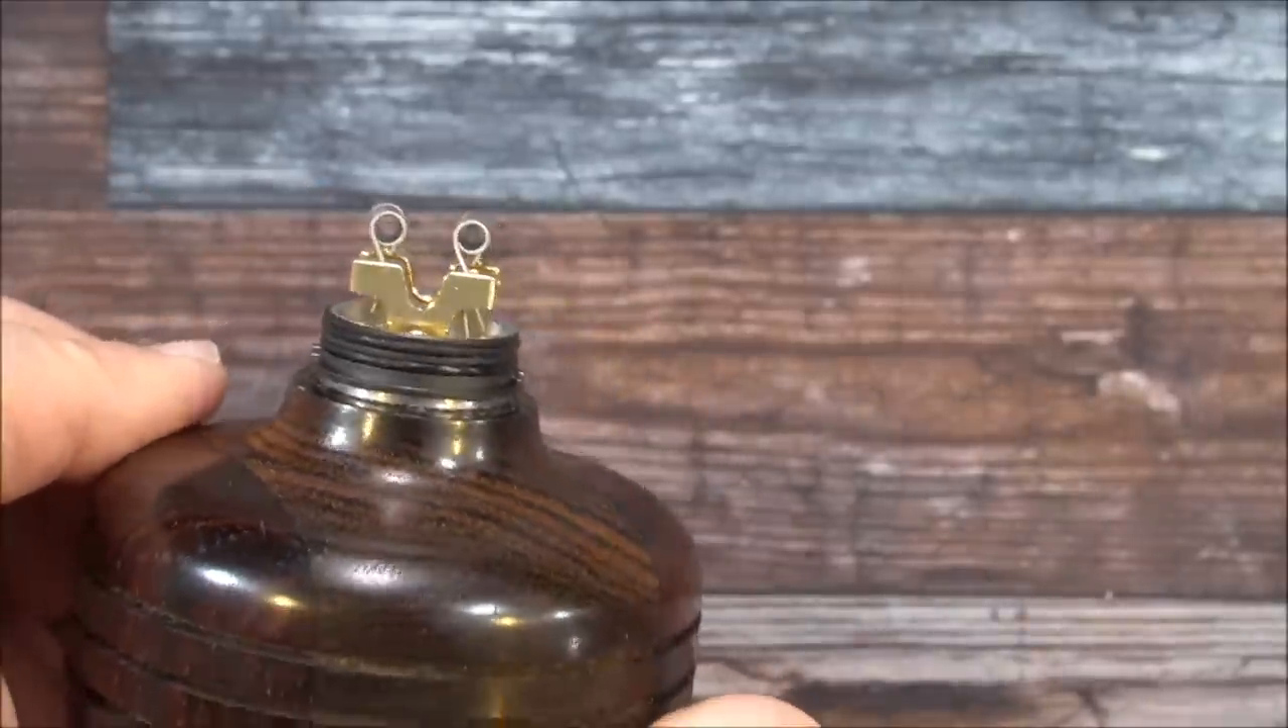Got both coils in place.